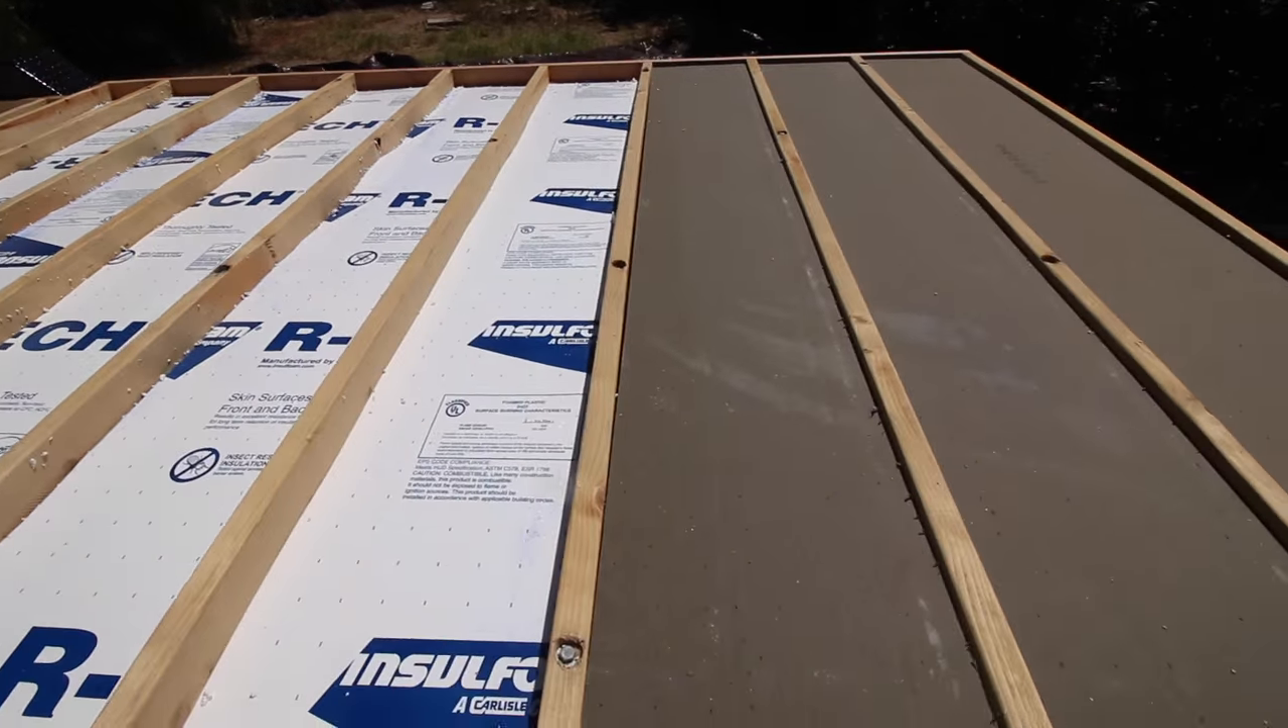So I've got all that three -quarter inch in, and then I've started on the two -inch foam insulation here.